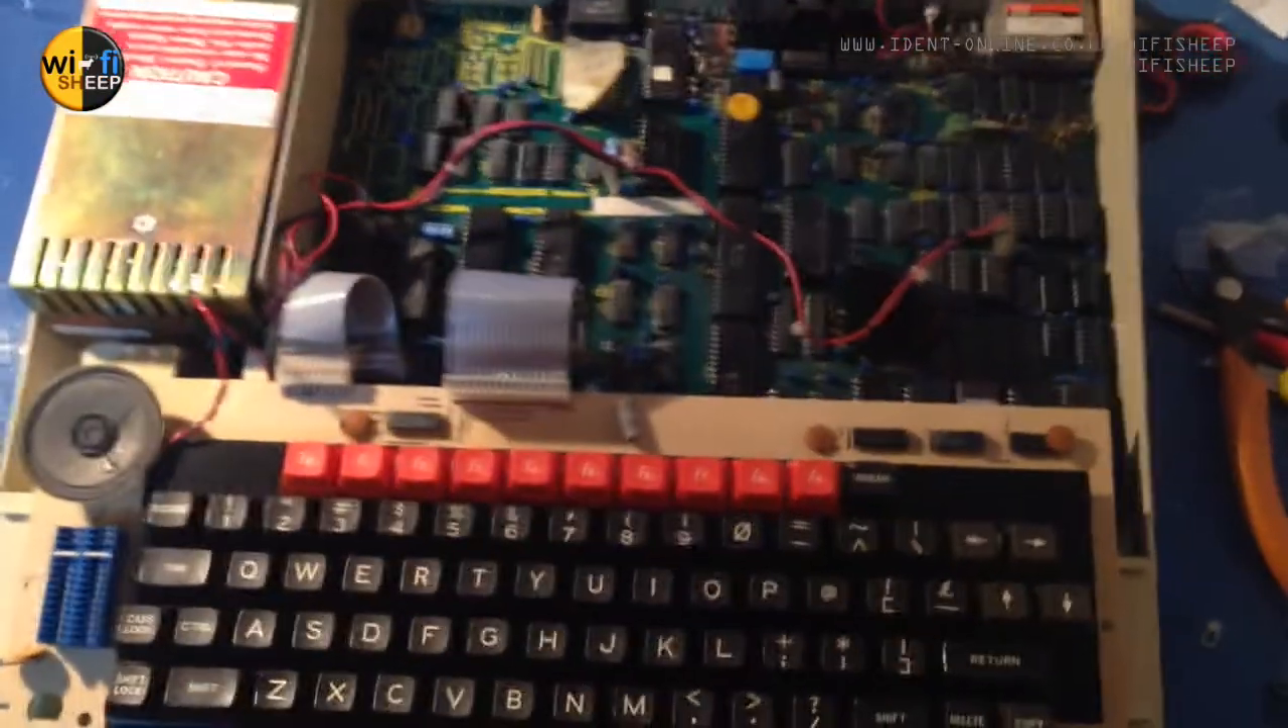Okay so I've just temporarily reattached the keyboard put the ribbon lead back in speakers back in.